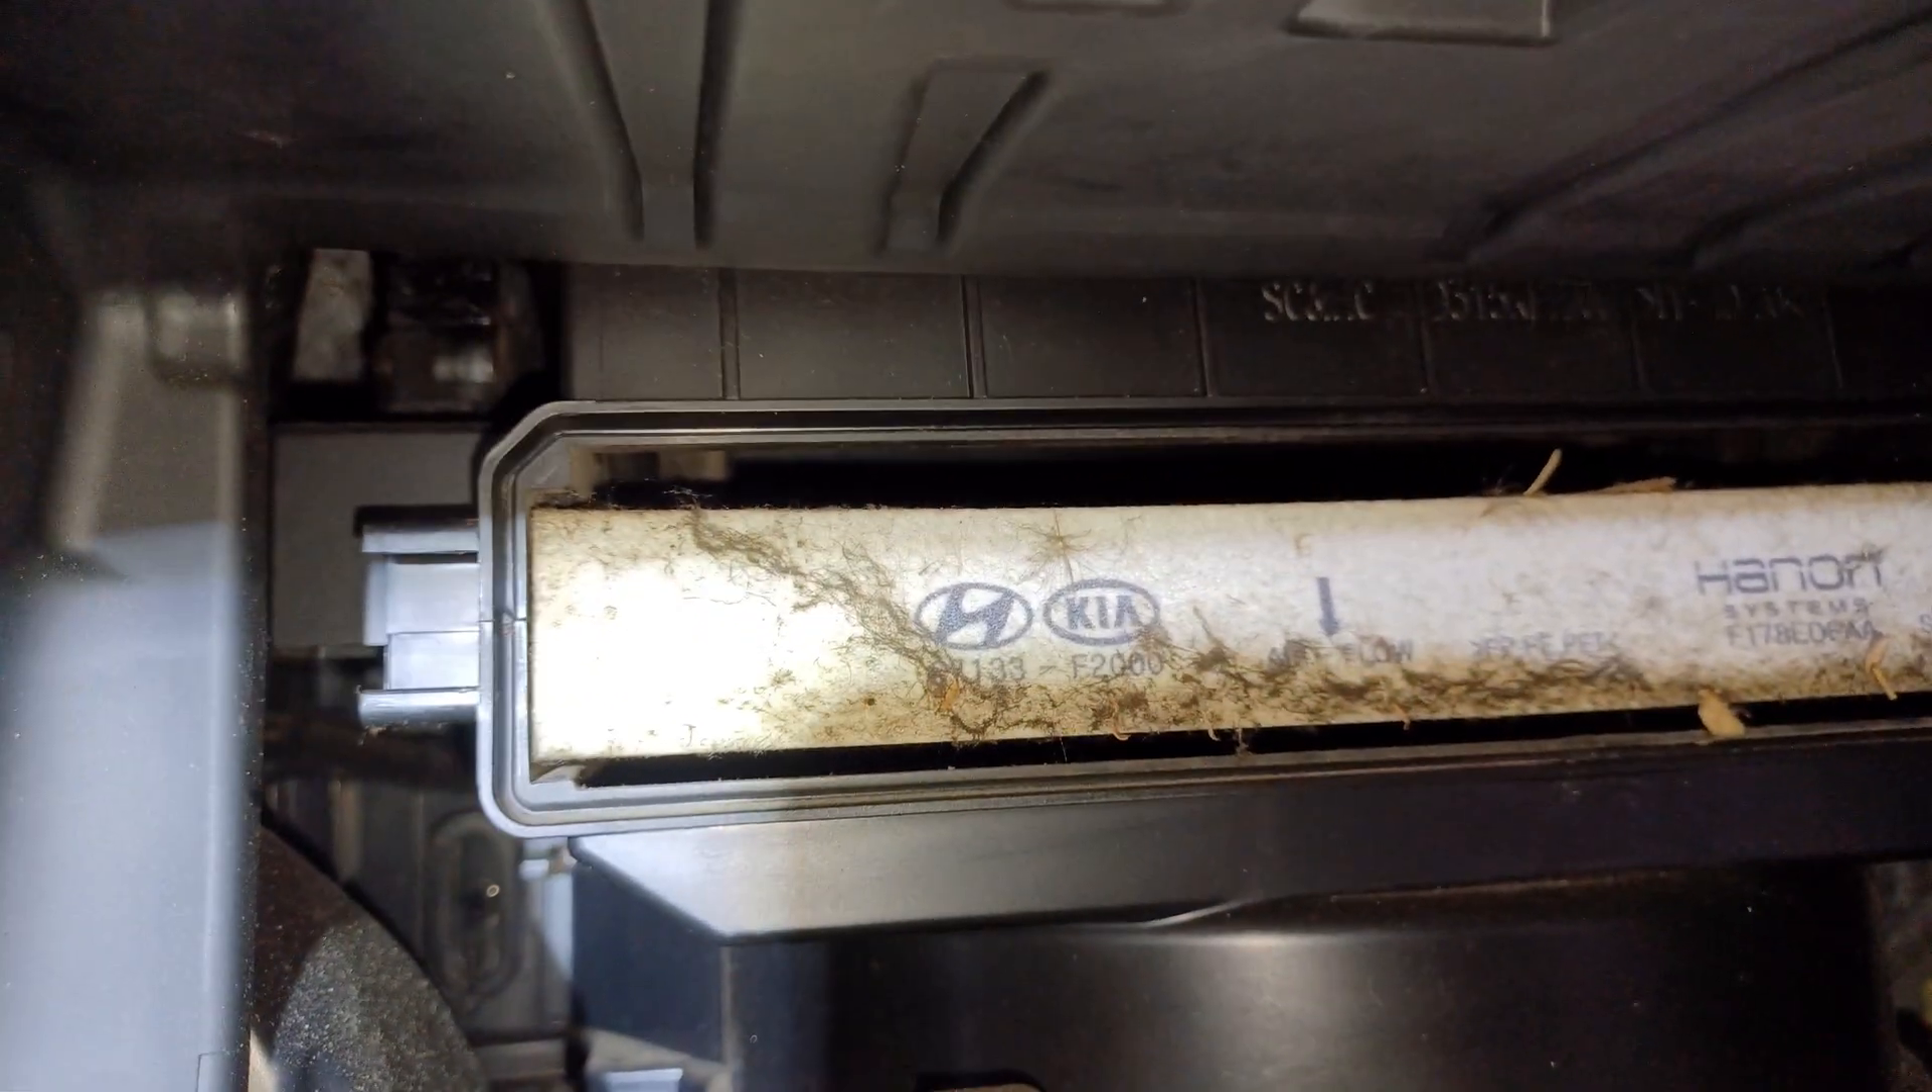And I took the cover off already for the cabin air filter.